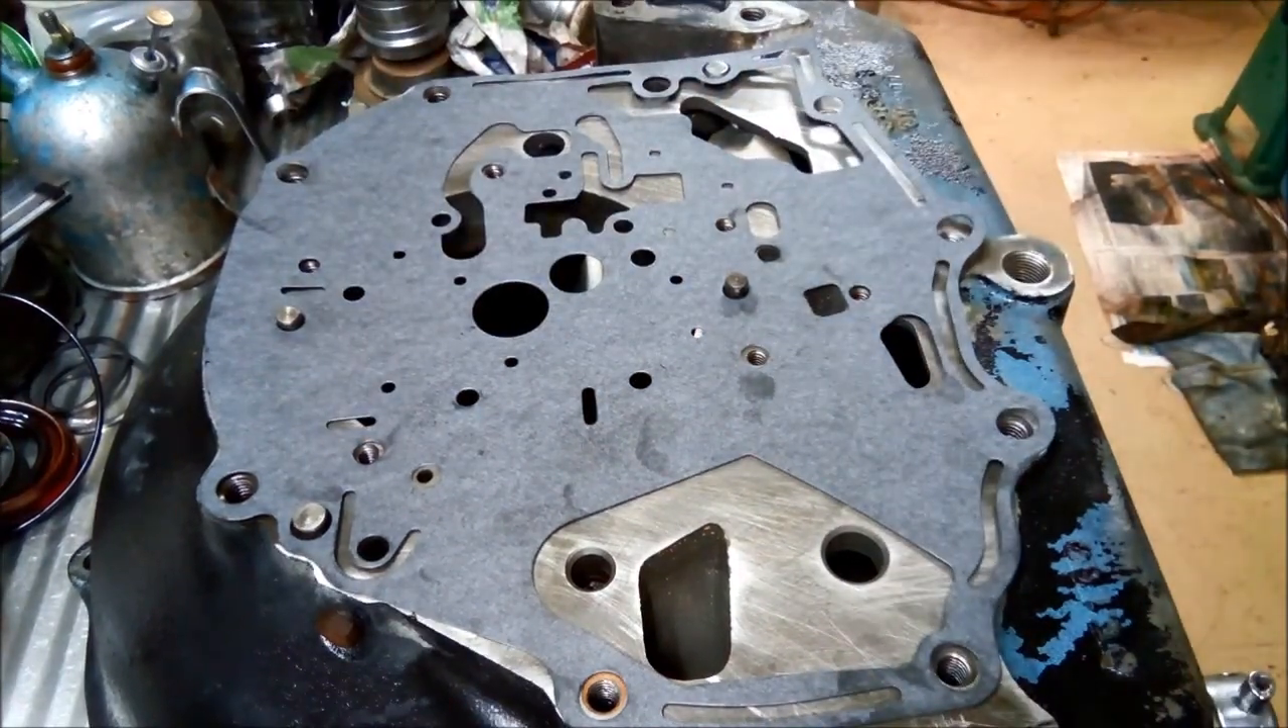It looks good all these holes are lined up excellent.